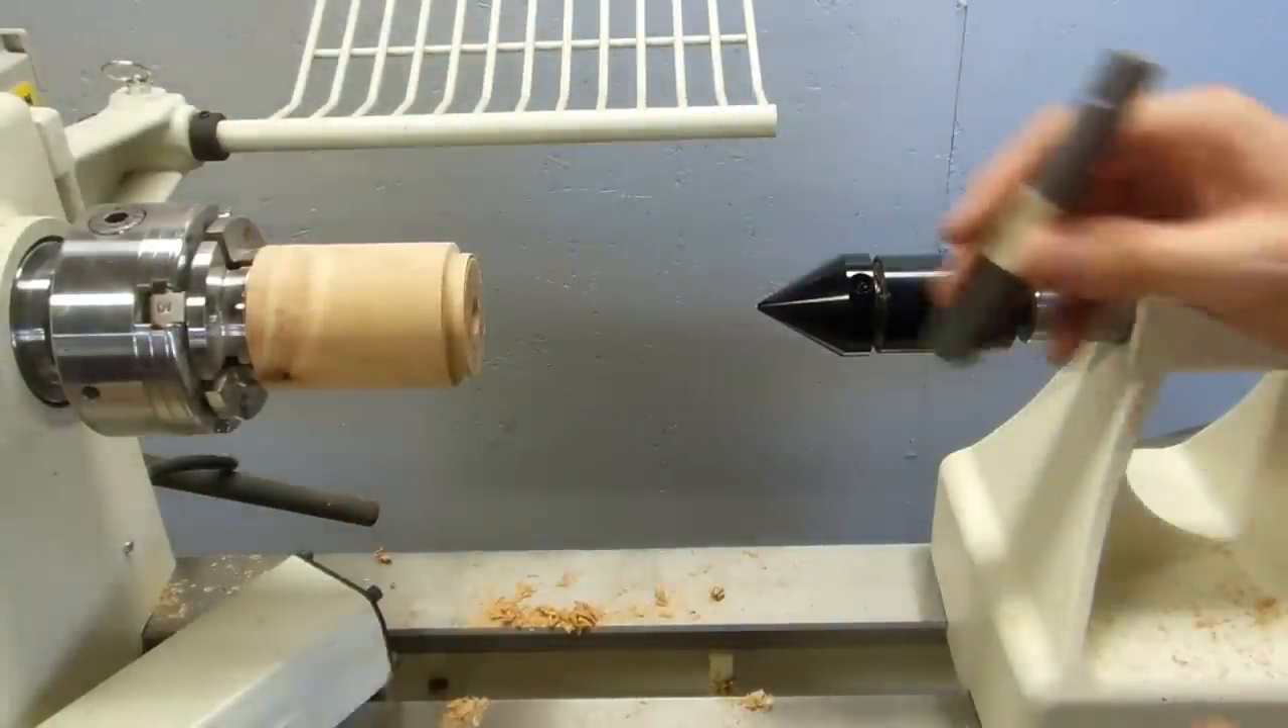Over here, I have my cone center put back on here.